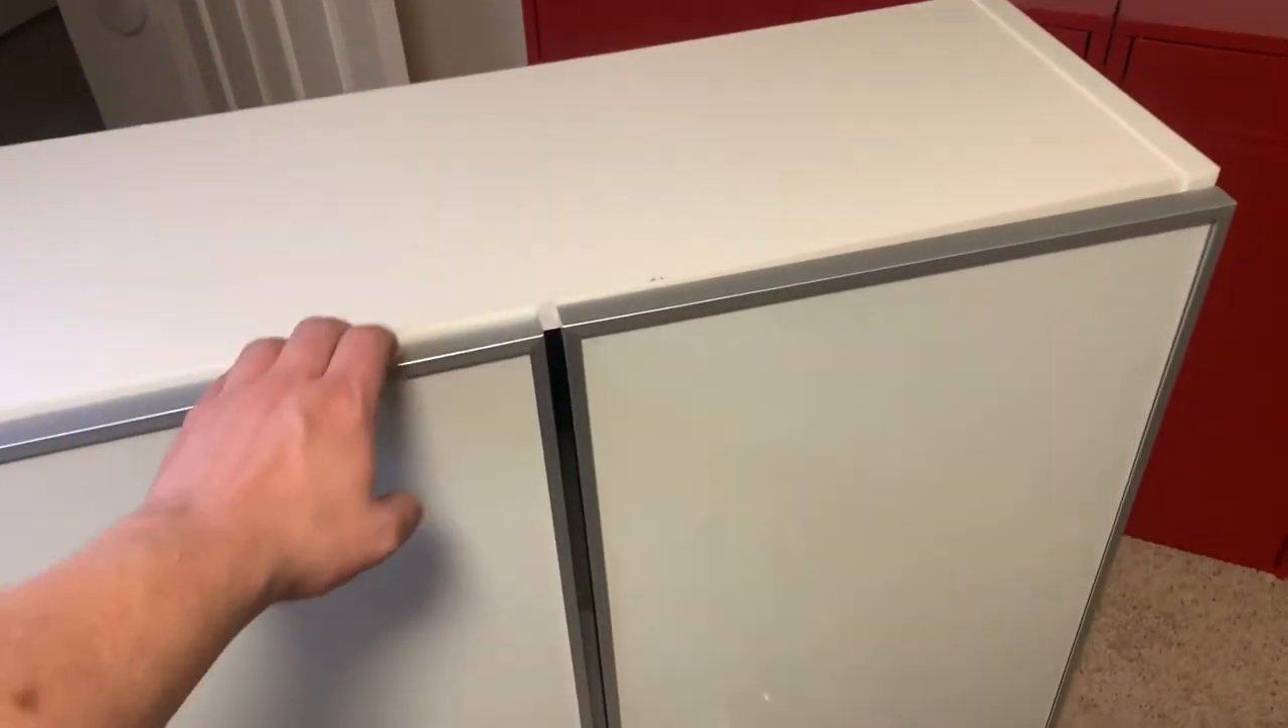Once that's done and you have both doors on here you may notice that you have a gap here in the center.